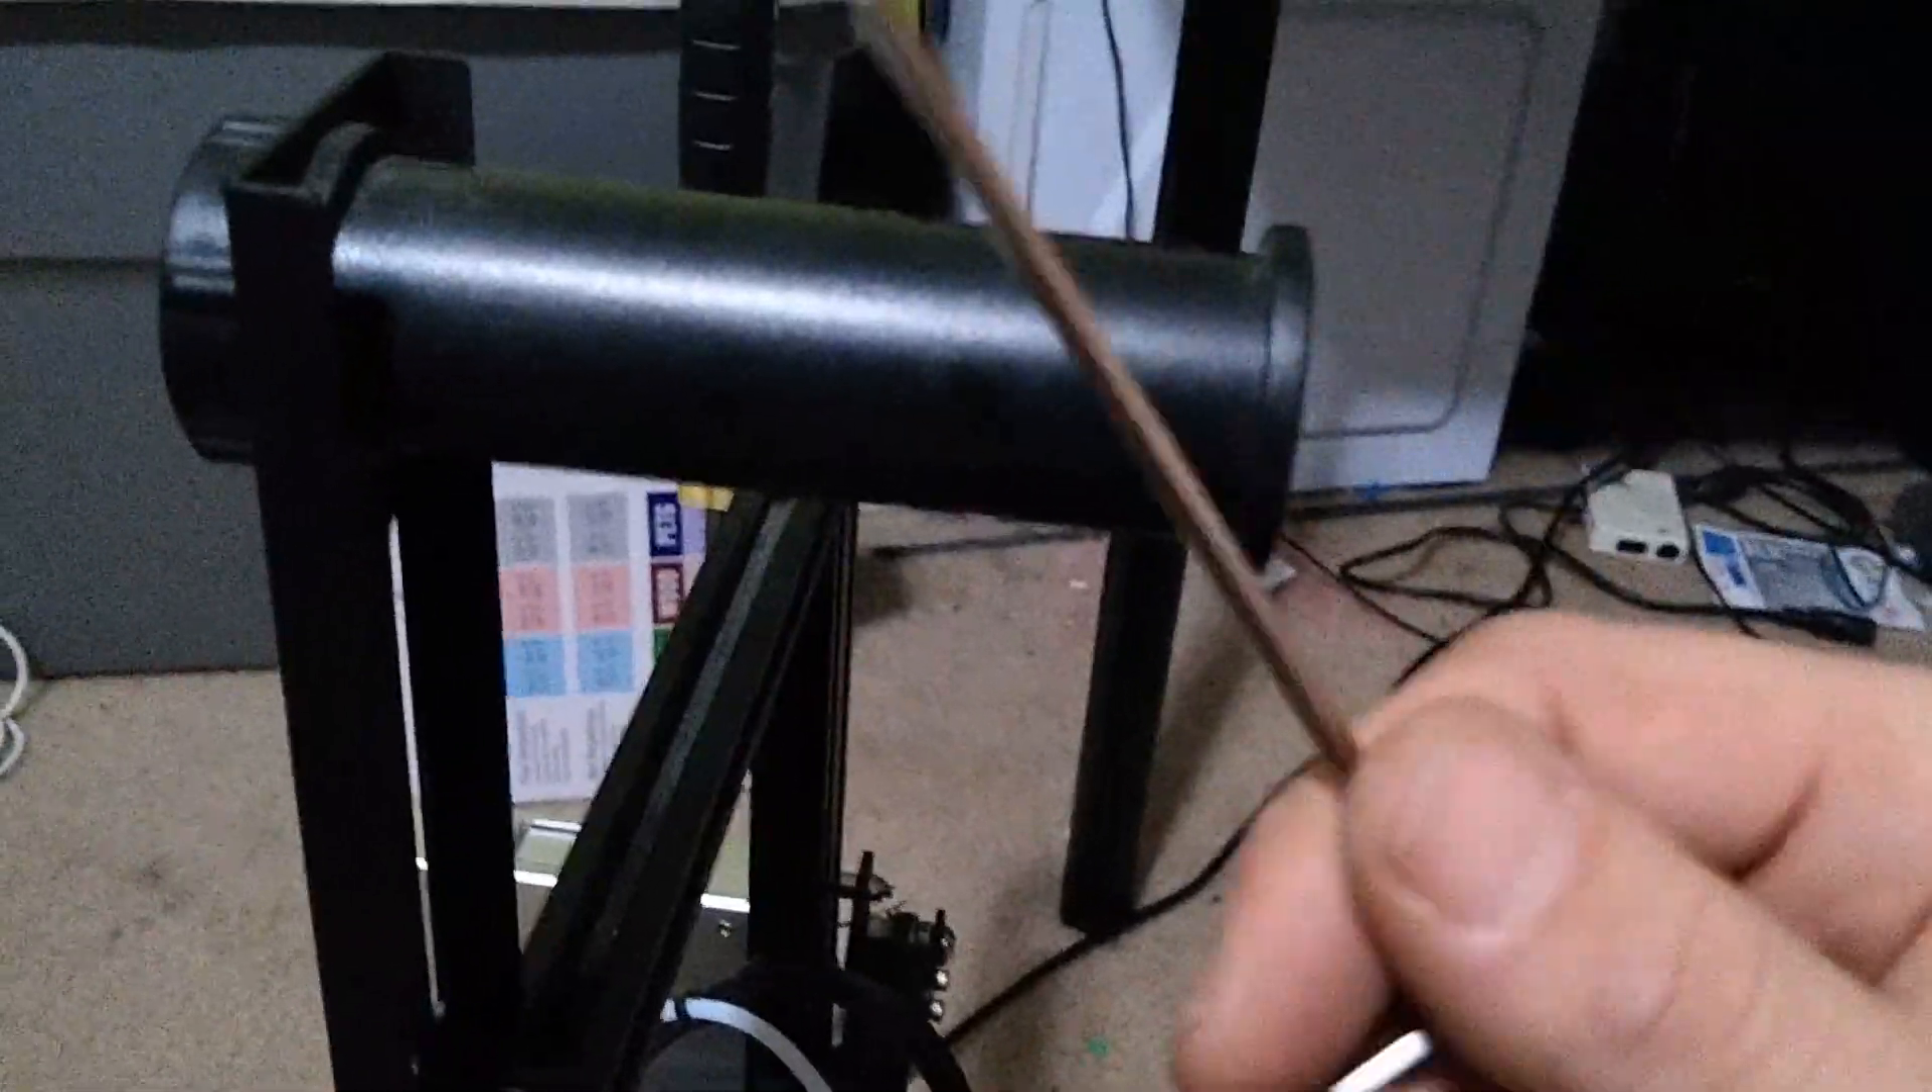Alright, I've got the spool holder back on.